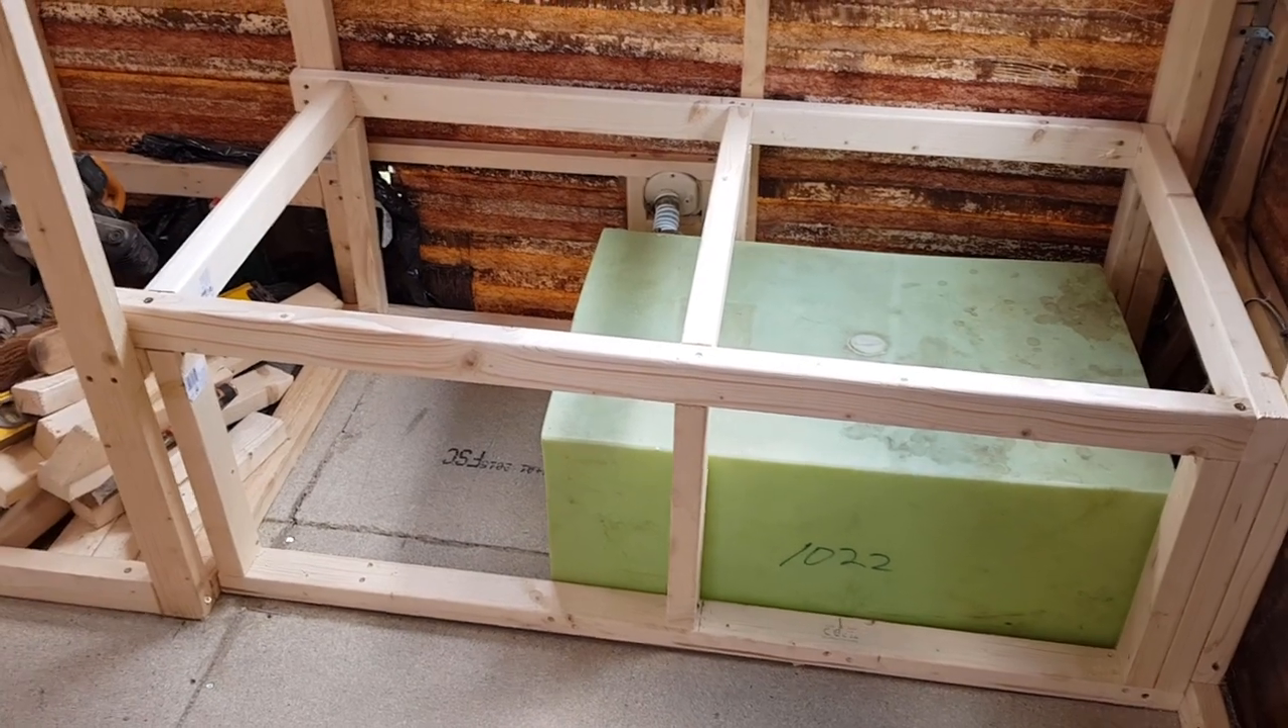That's the bench seat coming together on the other side.